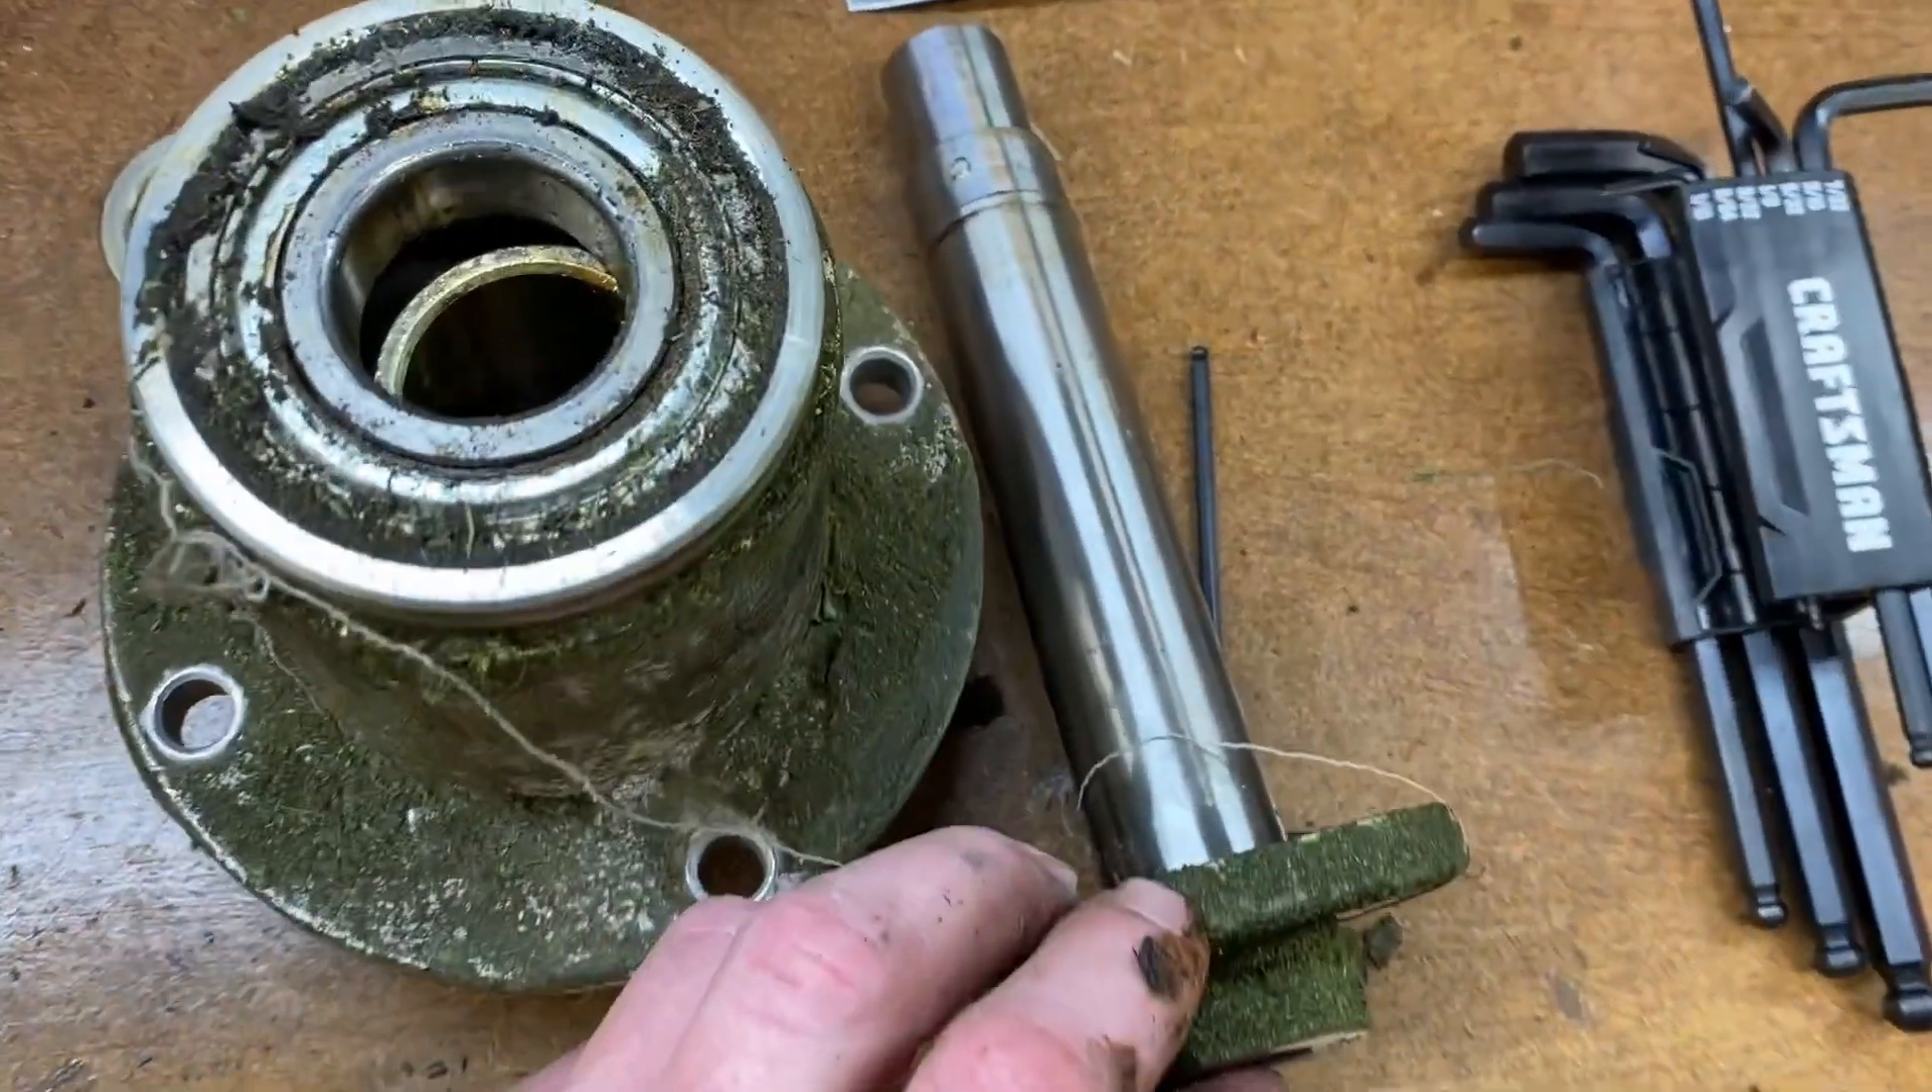Okay, so all we did is we took two hands, no tools, and we had pulled the center shaft out the rest way out the bottom.